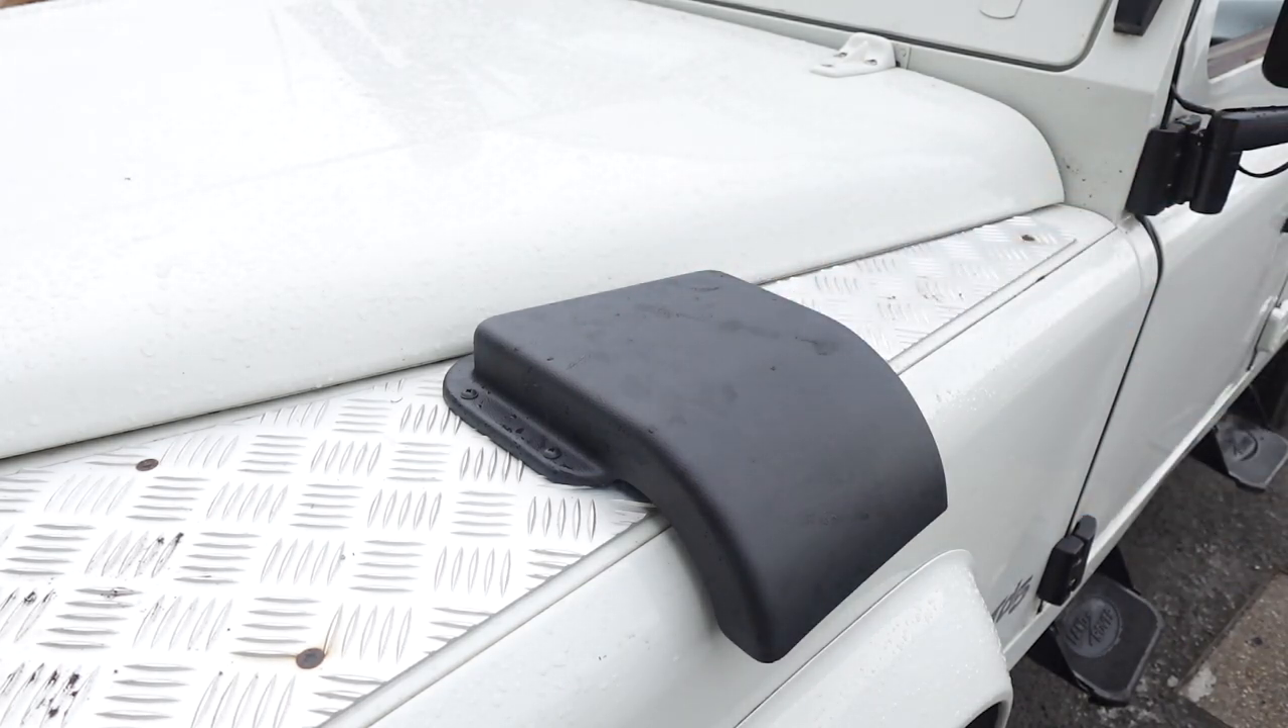And we have got our snow cowl in place.